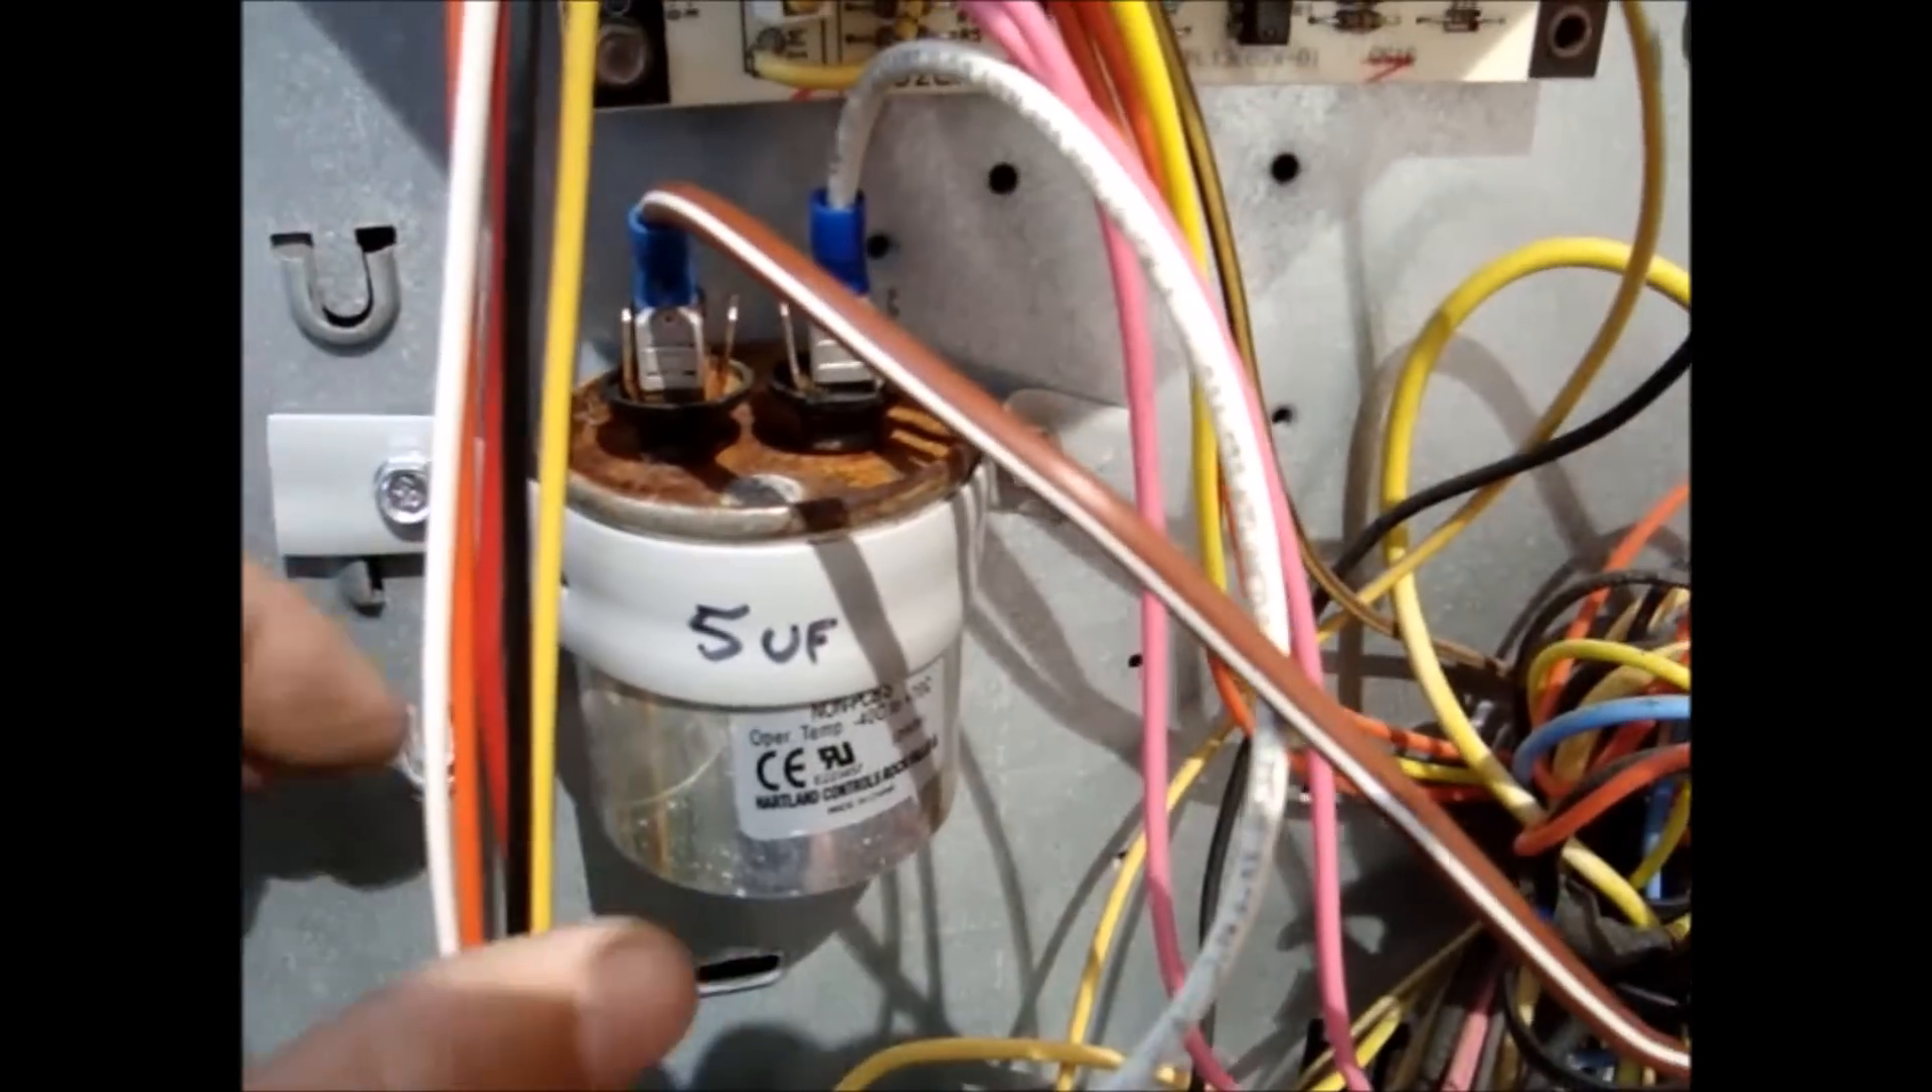All right, five minutes later, capacitor's mounted, secured, labeled.